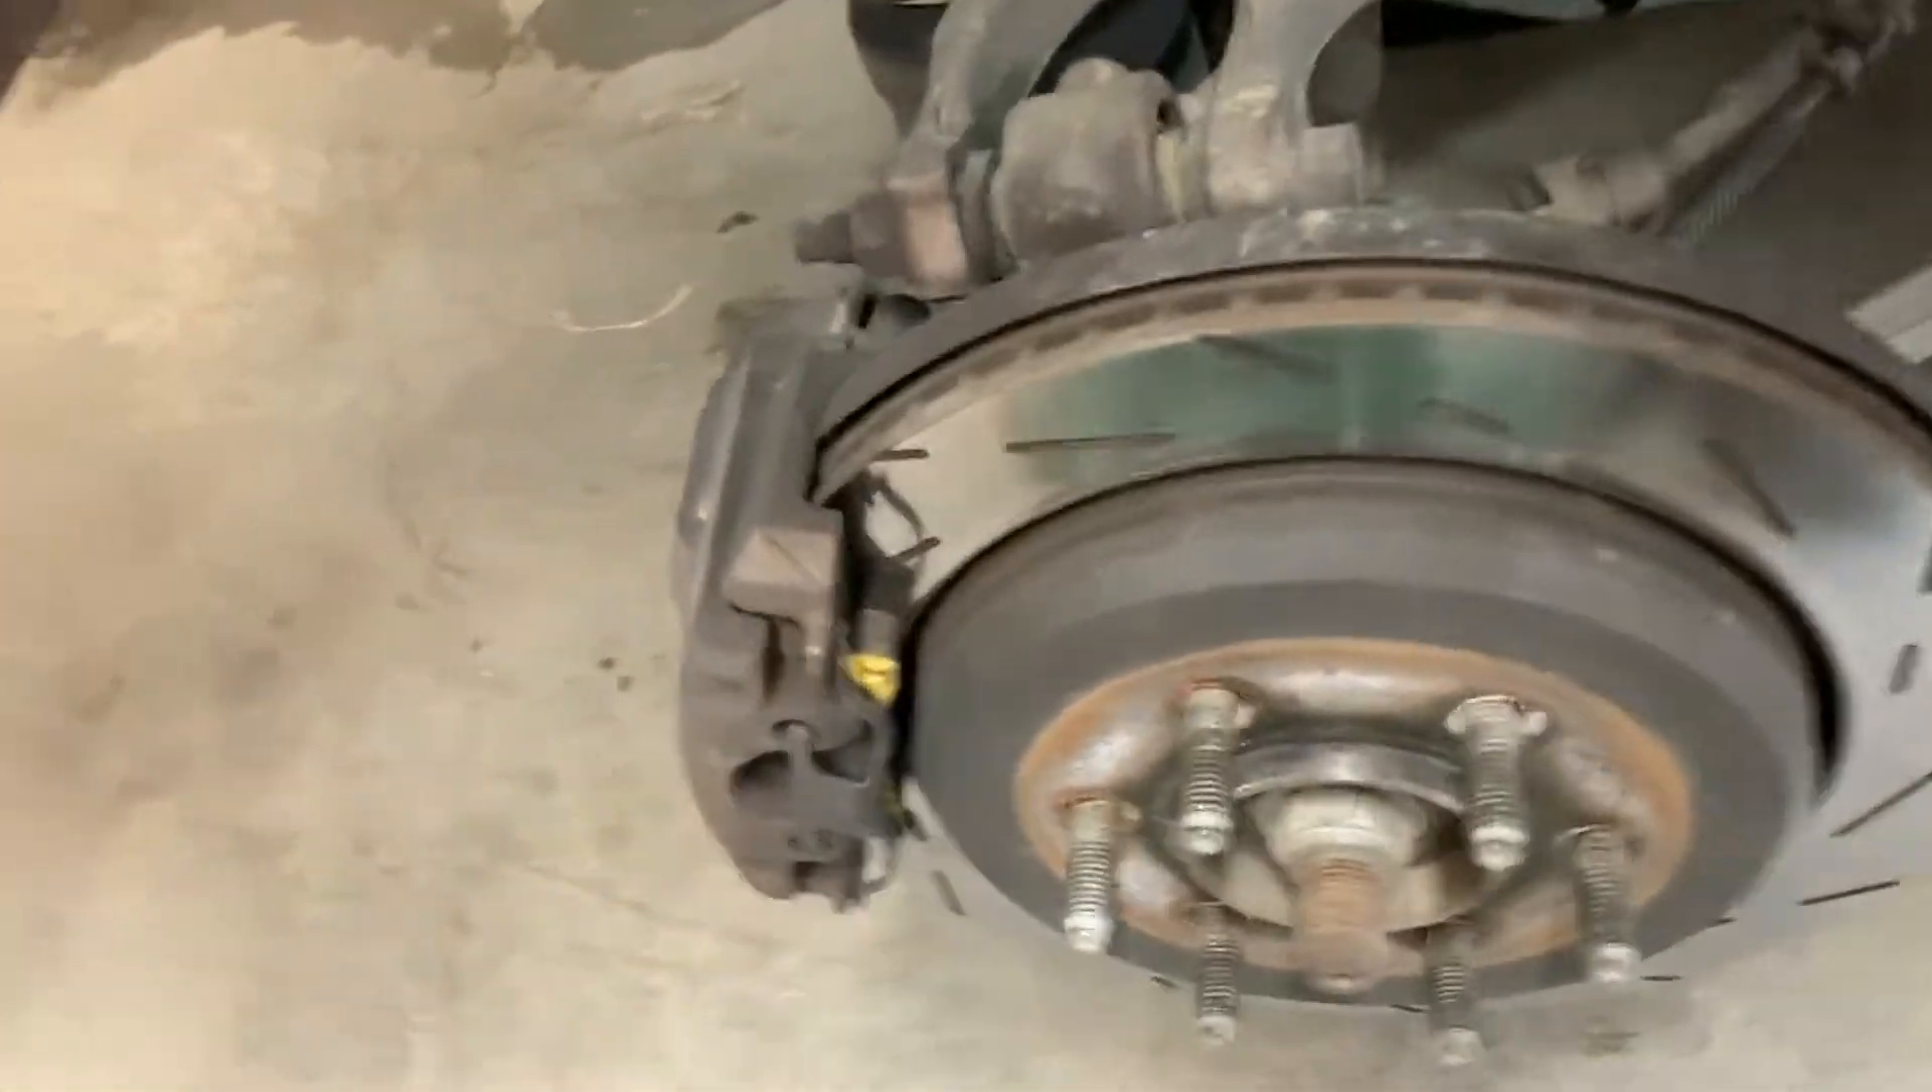Okay, so we got the passenger side rear wheel off.